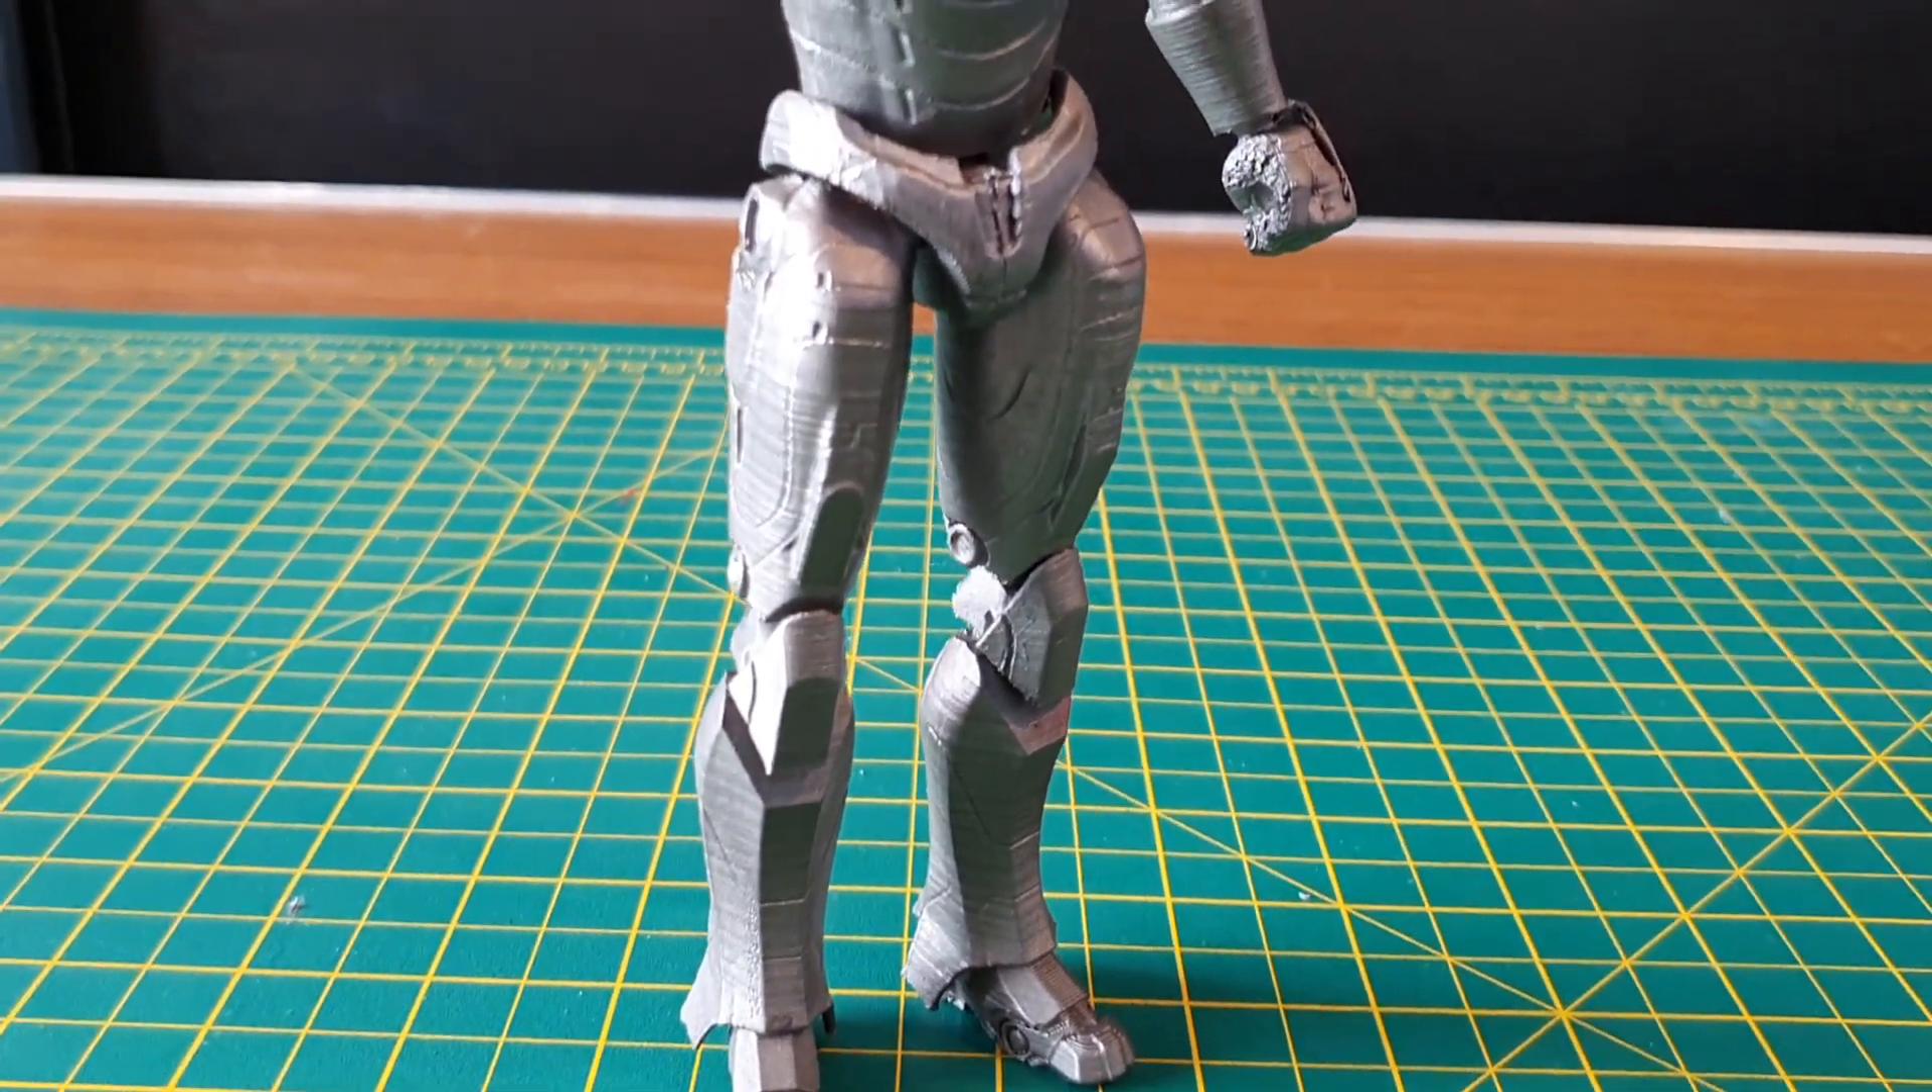All the panels are clipping together and yeah it looks really really good.